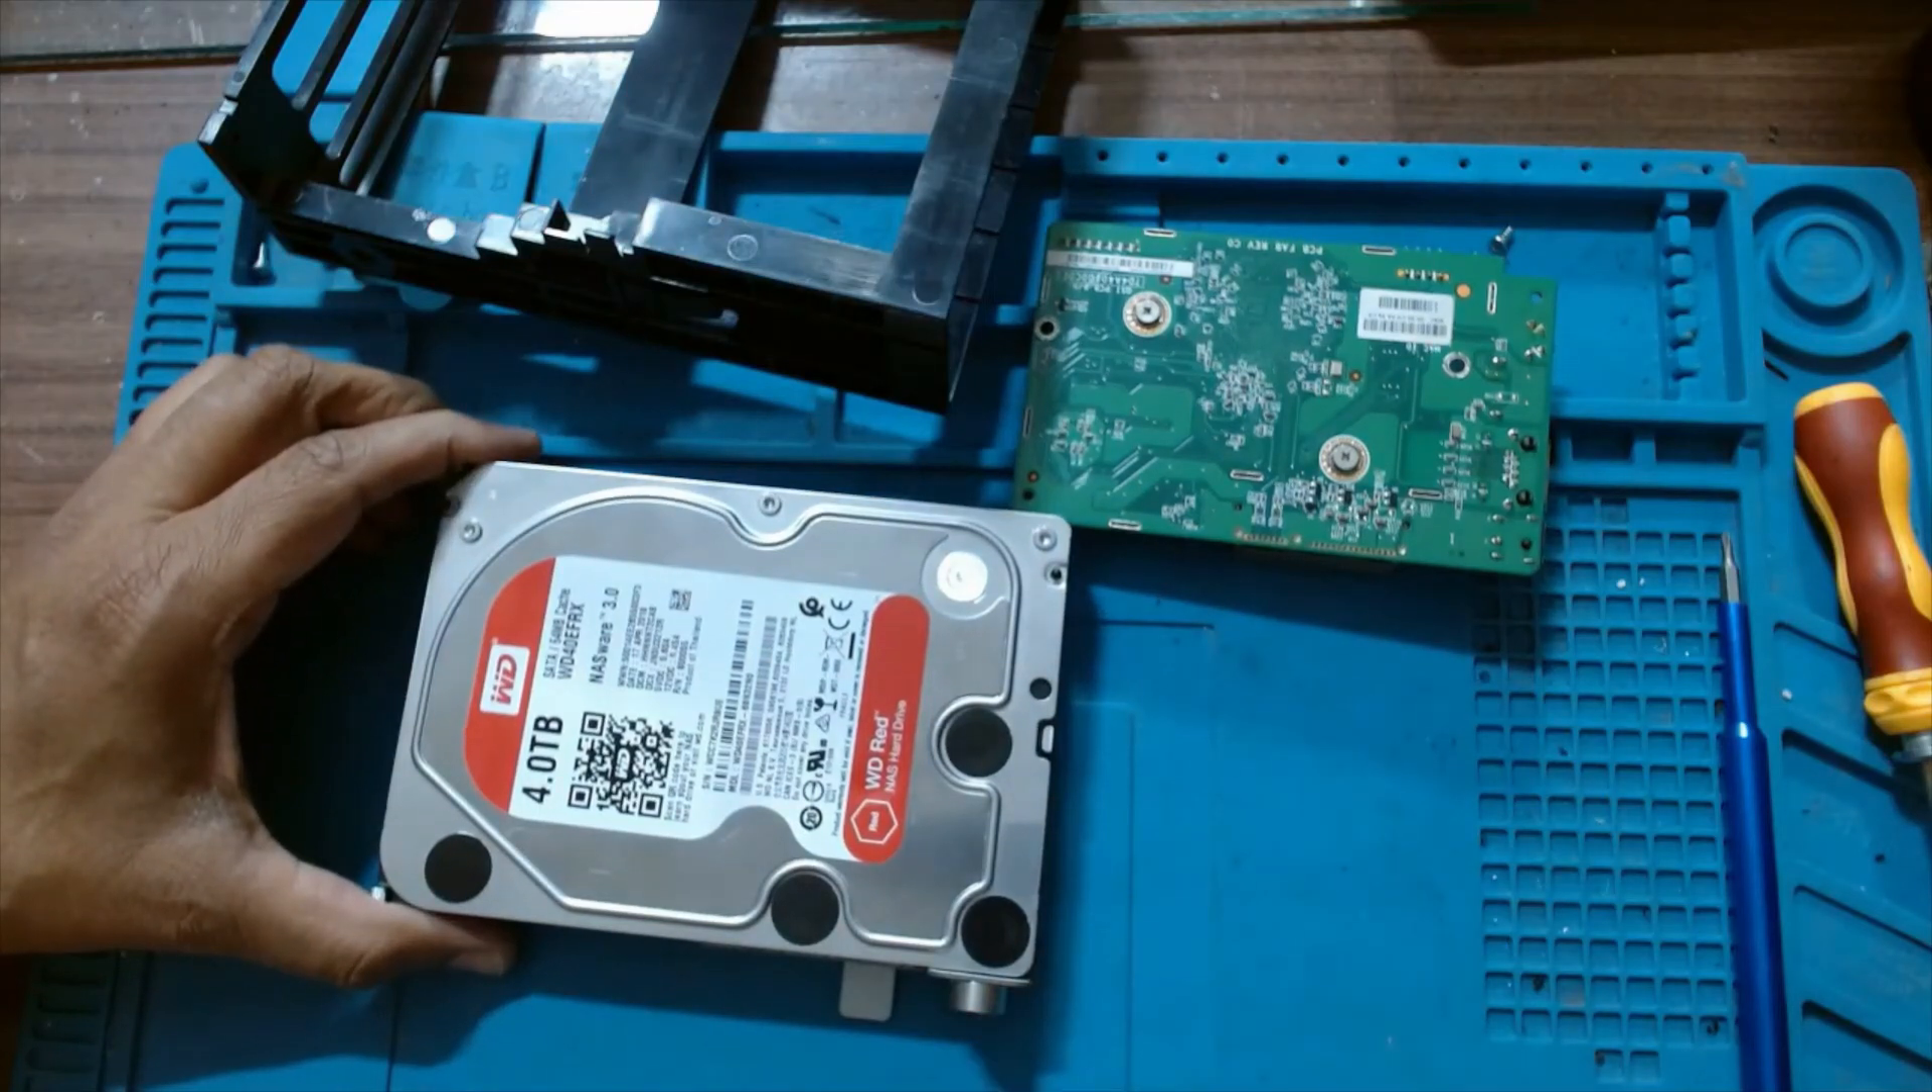The hard drive has come out.